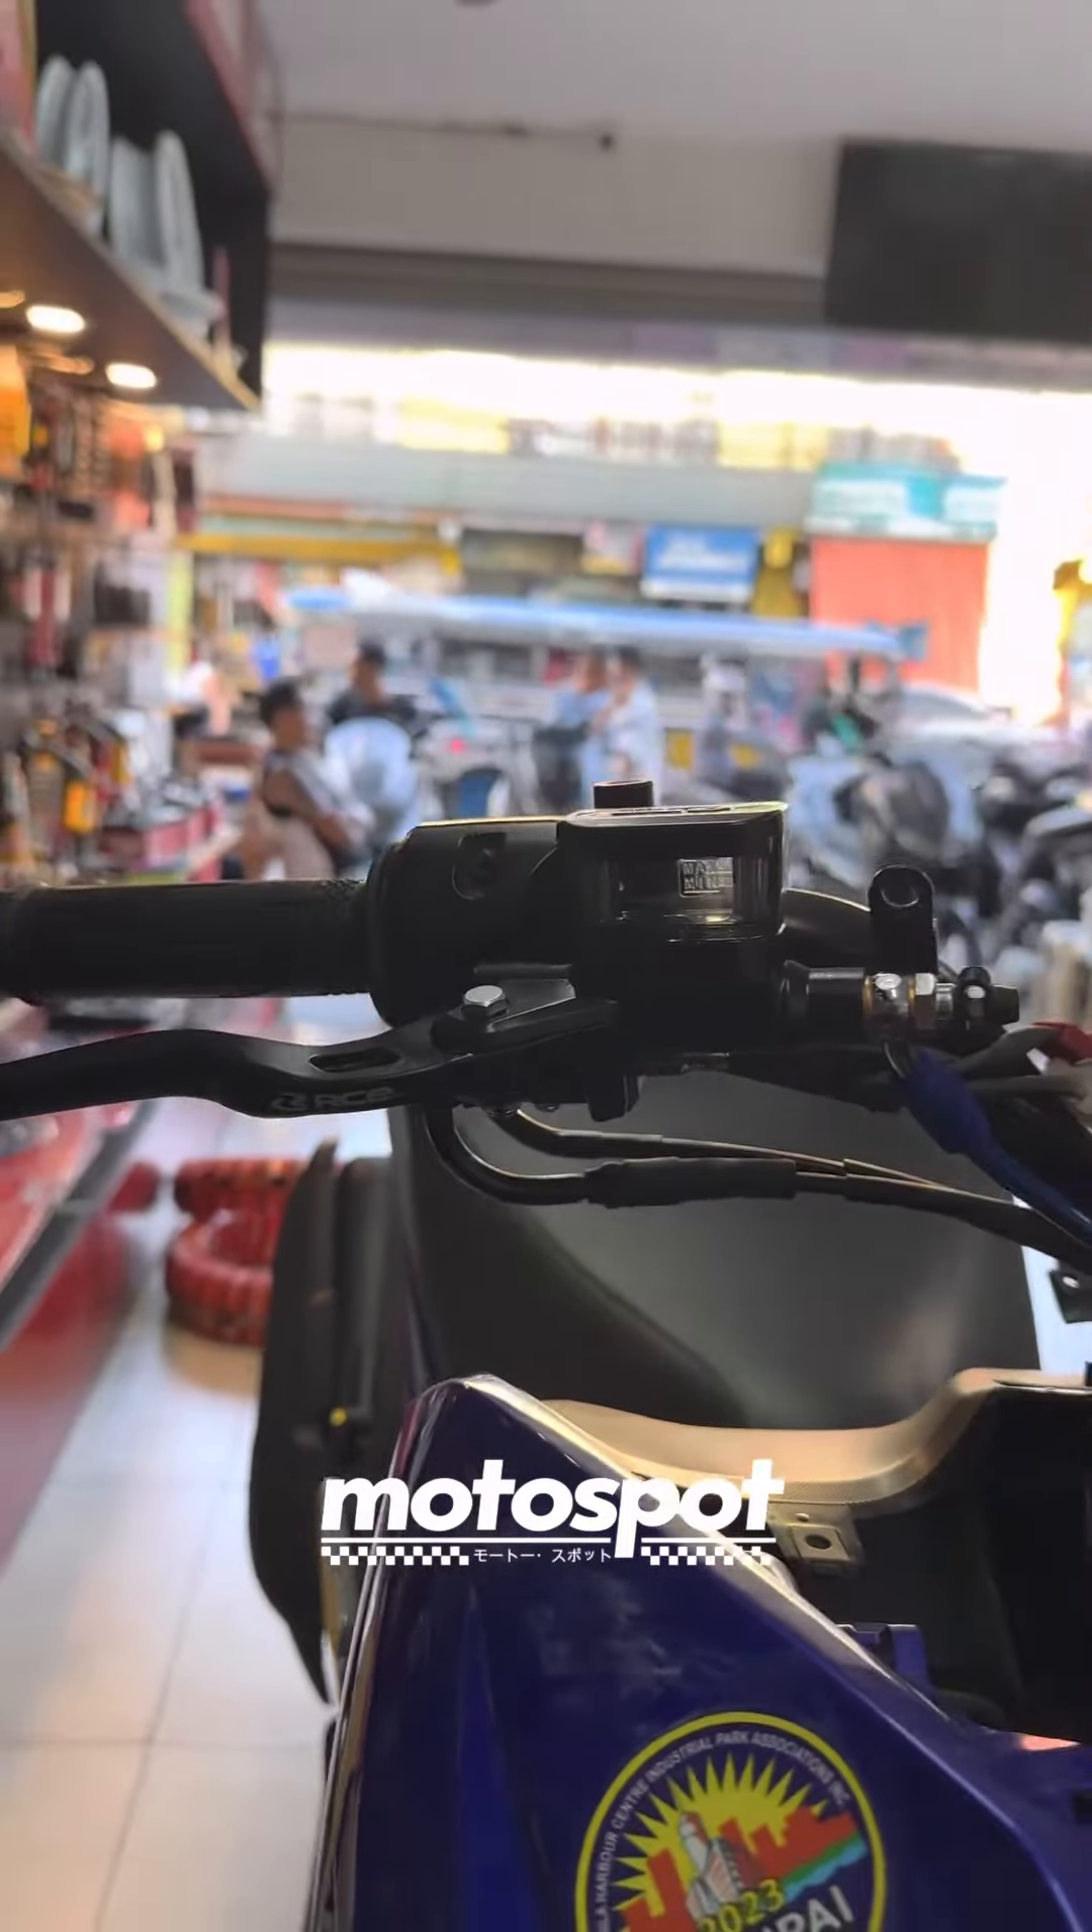Naikabit na rin yung RCB E3 na Brake Master na 14mm.